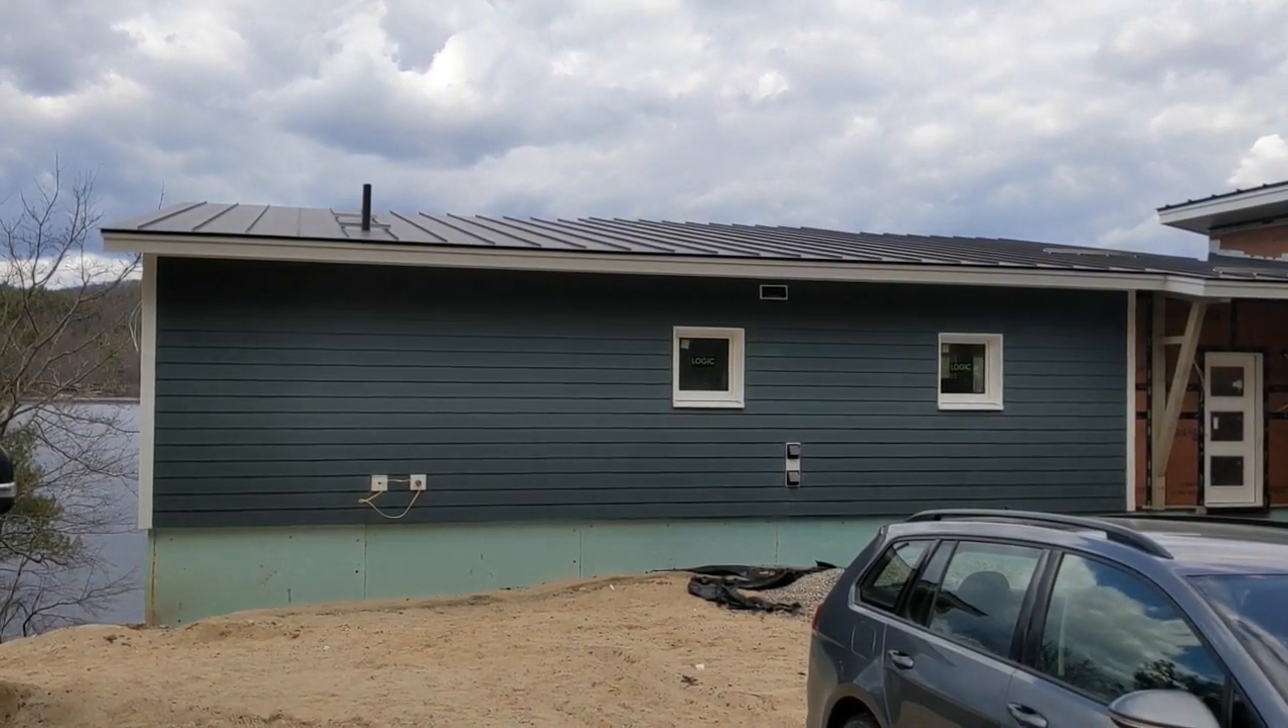Much of the siding has been installed.